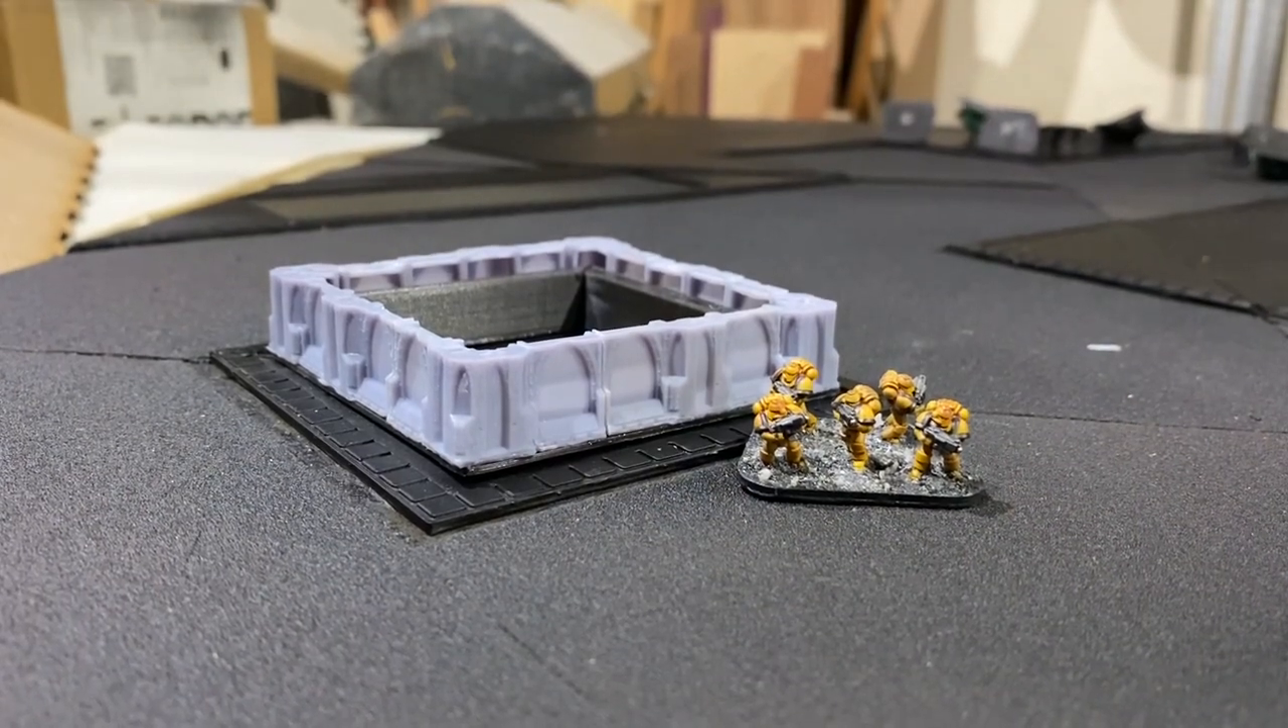Right with the frame glued up and the cladding on you can see that the walls have gone on fairly well.